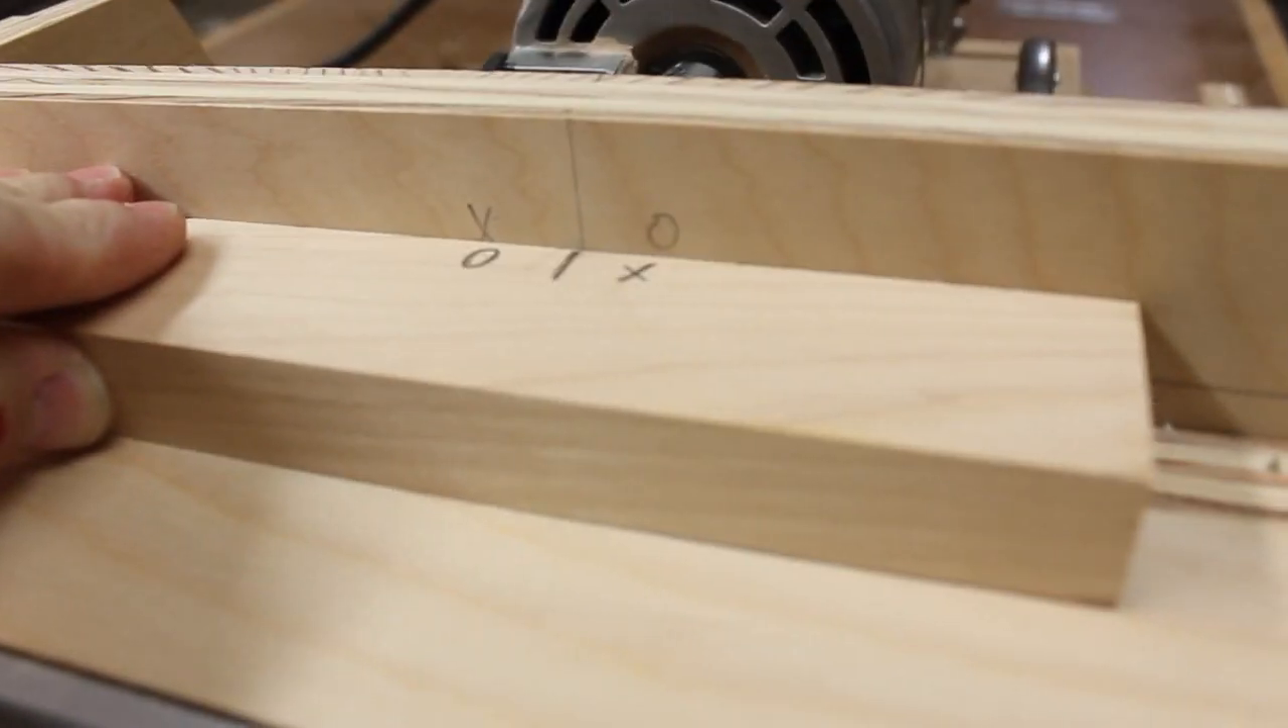Now when we go set our other workpiece on as you can see the X and the O don't line up and now the mortise is going to be off center more towards the X.